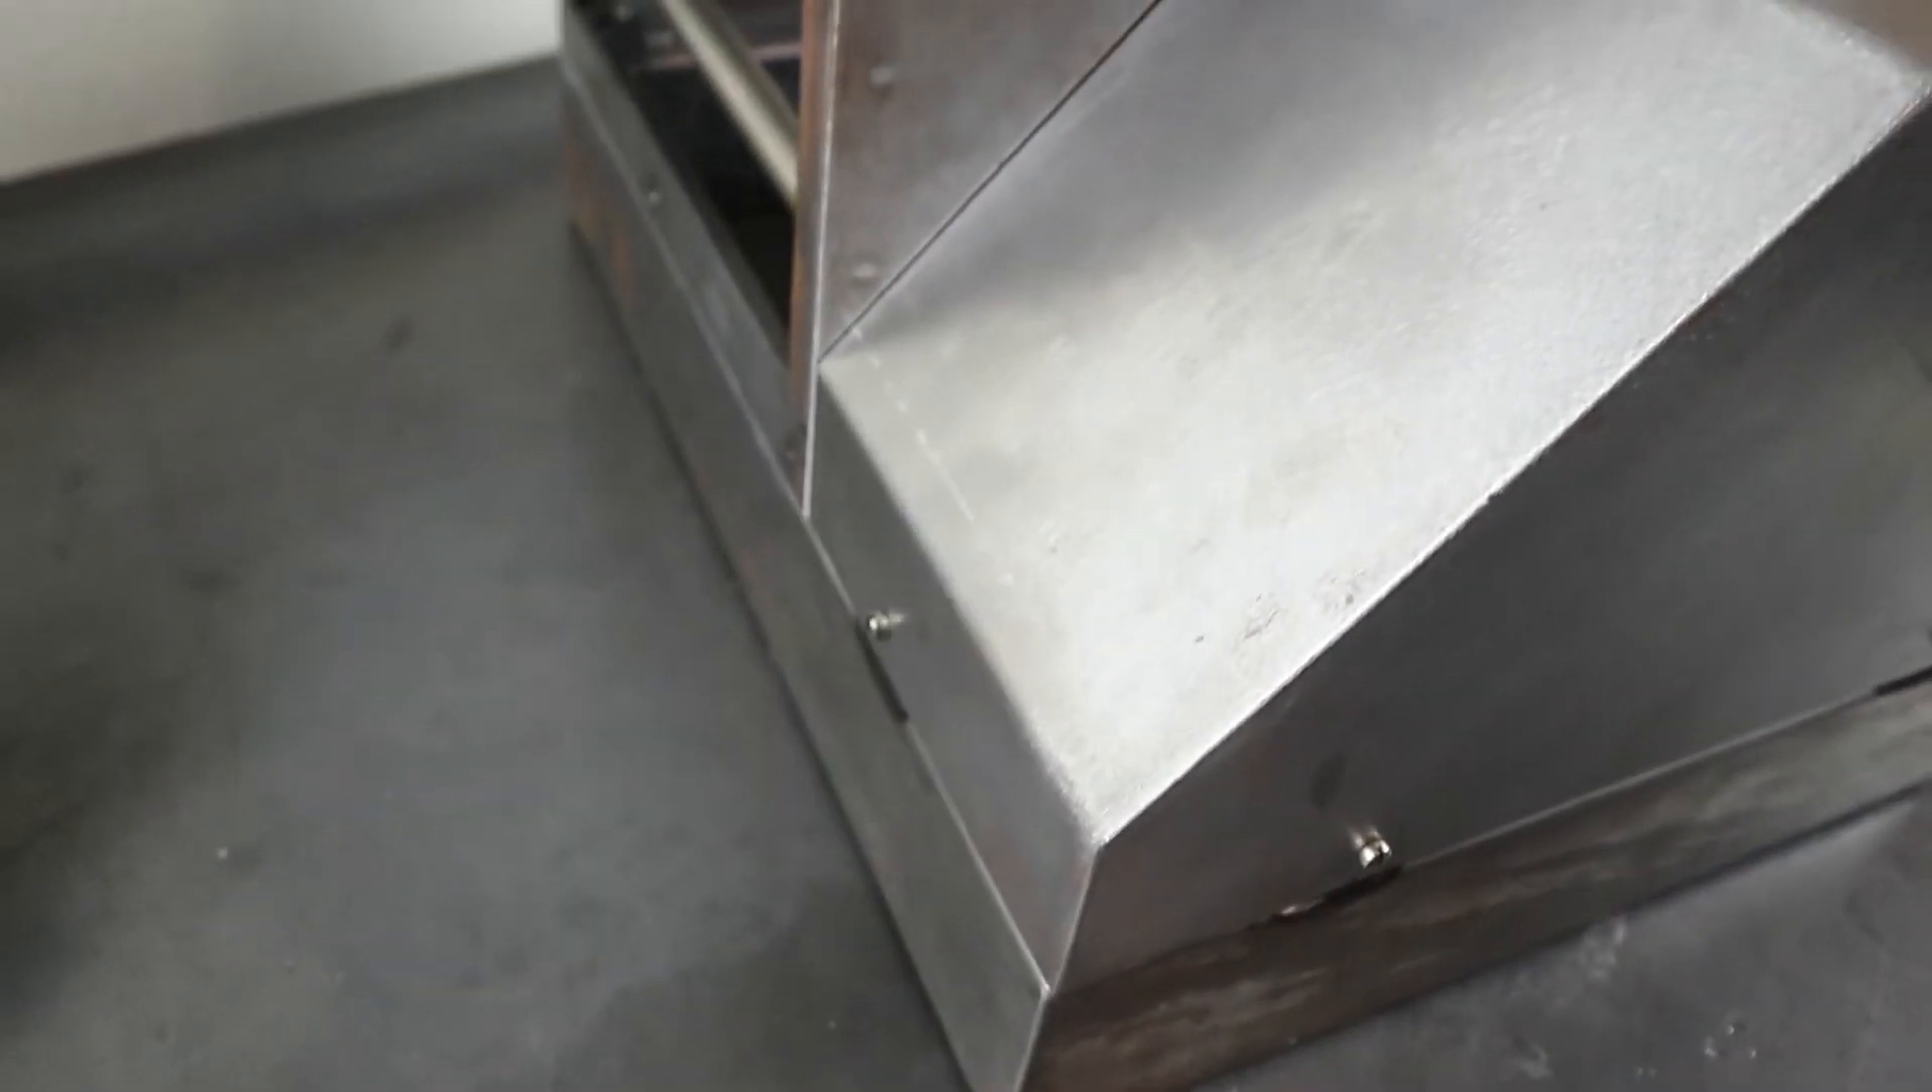All right, so we got the cover all mounted up.